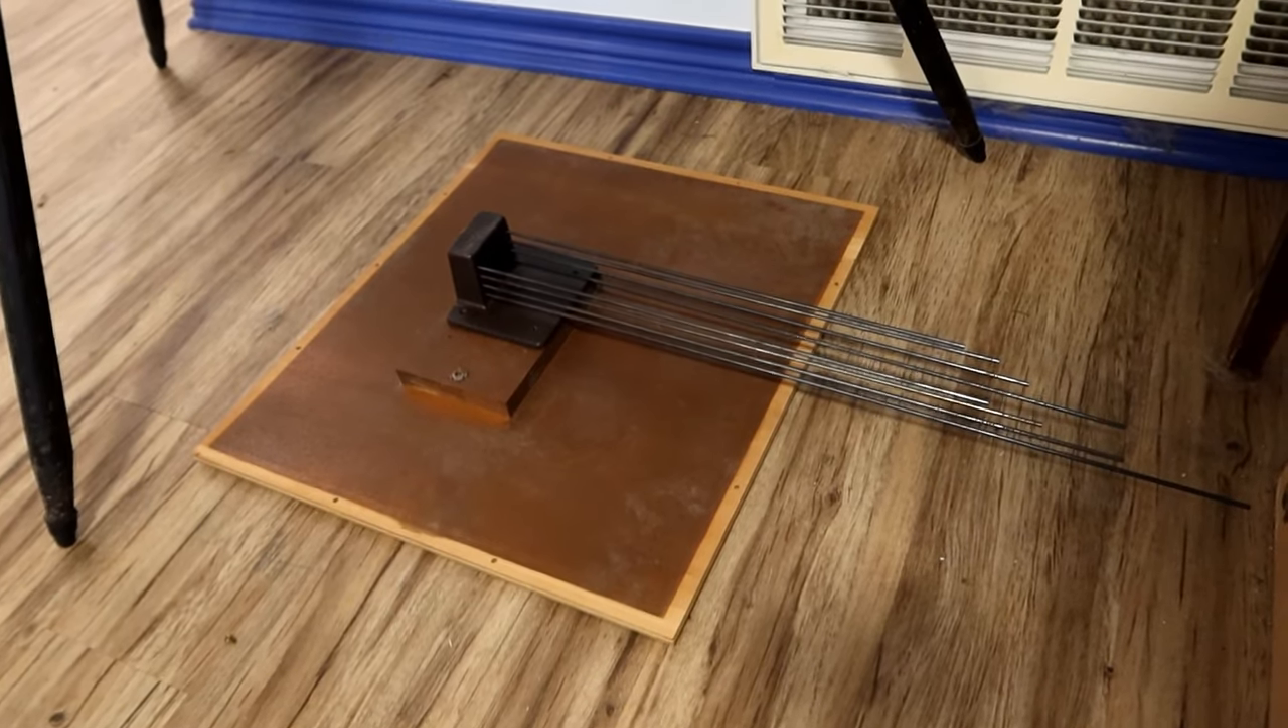I got the back panel off and the chimes.